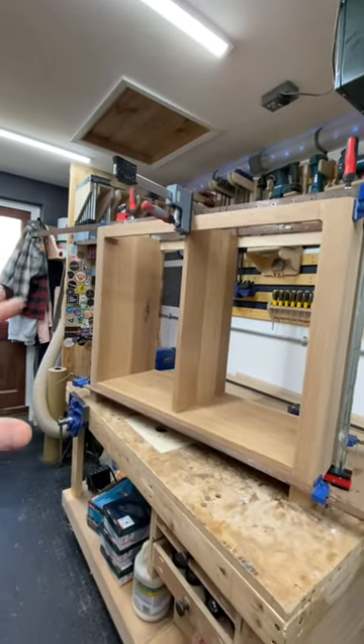I have got it all glued up and assembled, the main carcass anyway.